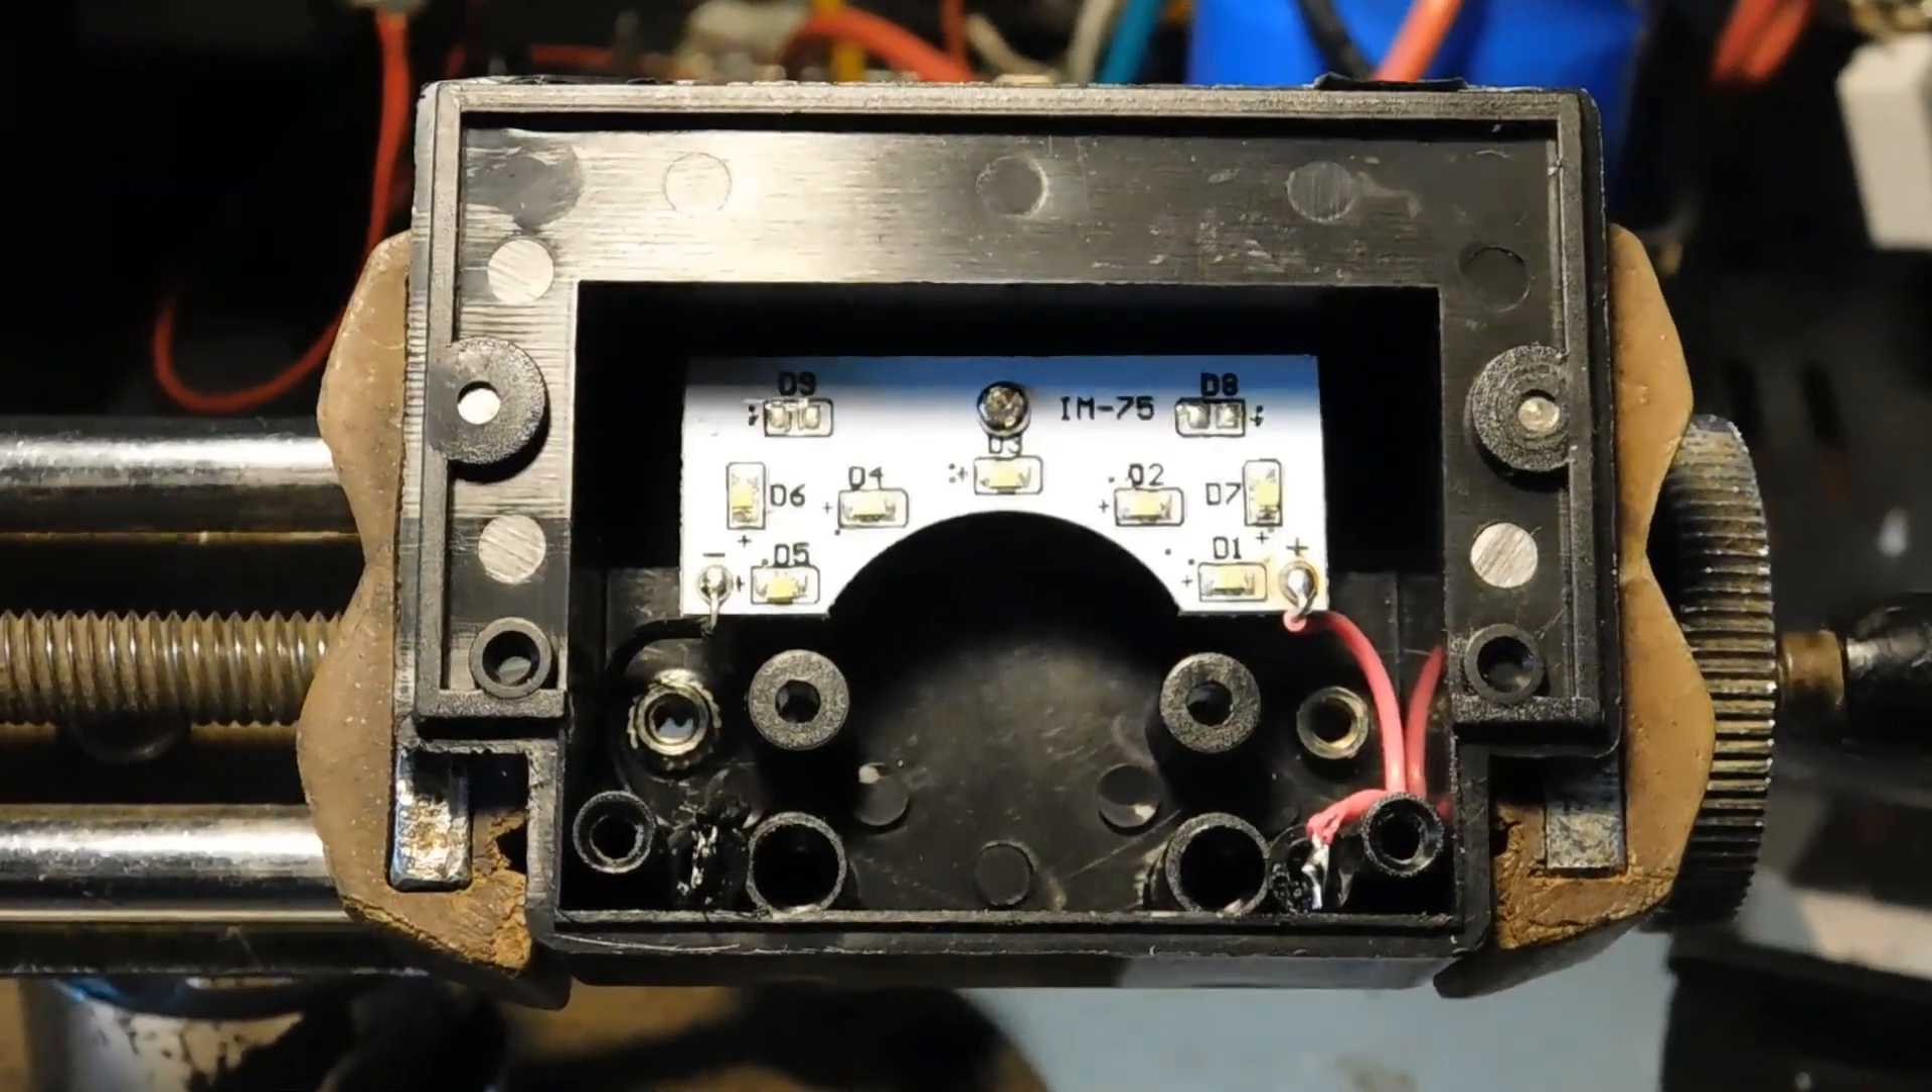Ok, here's what it looks like with the LED board installed.